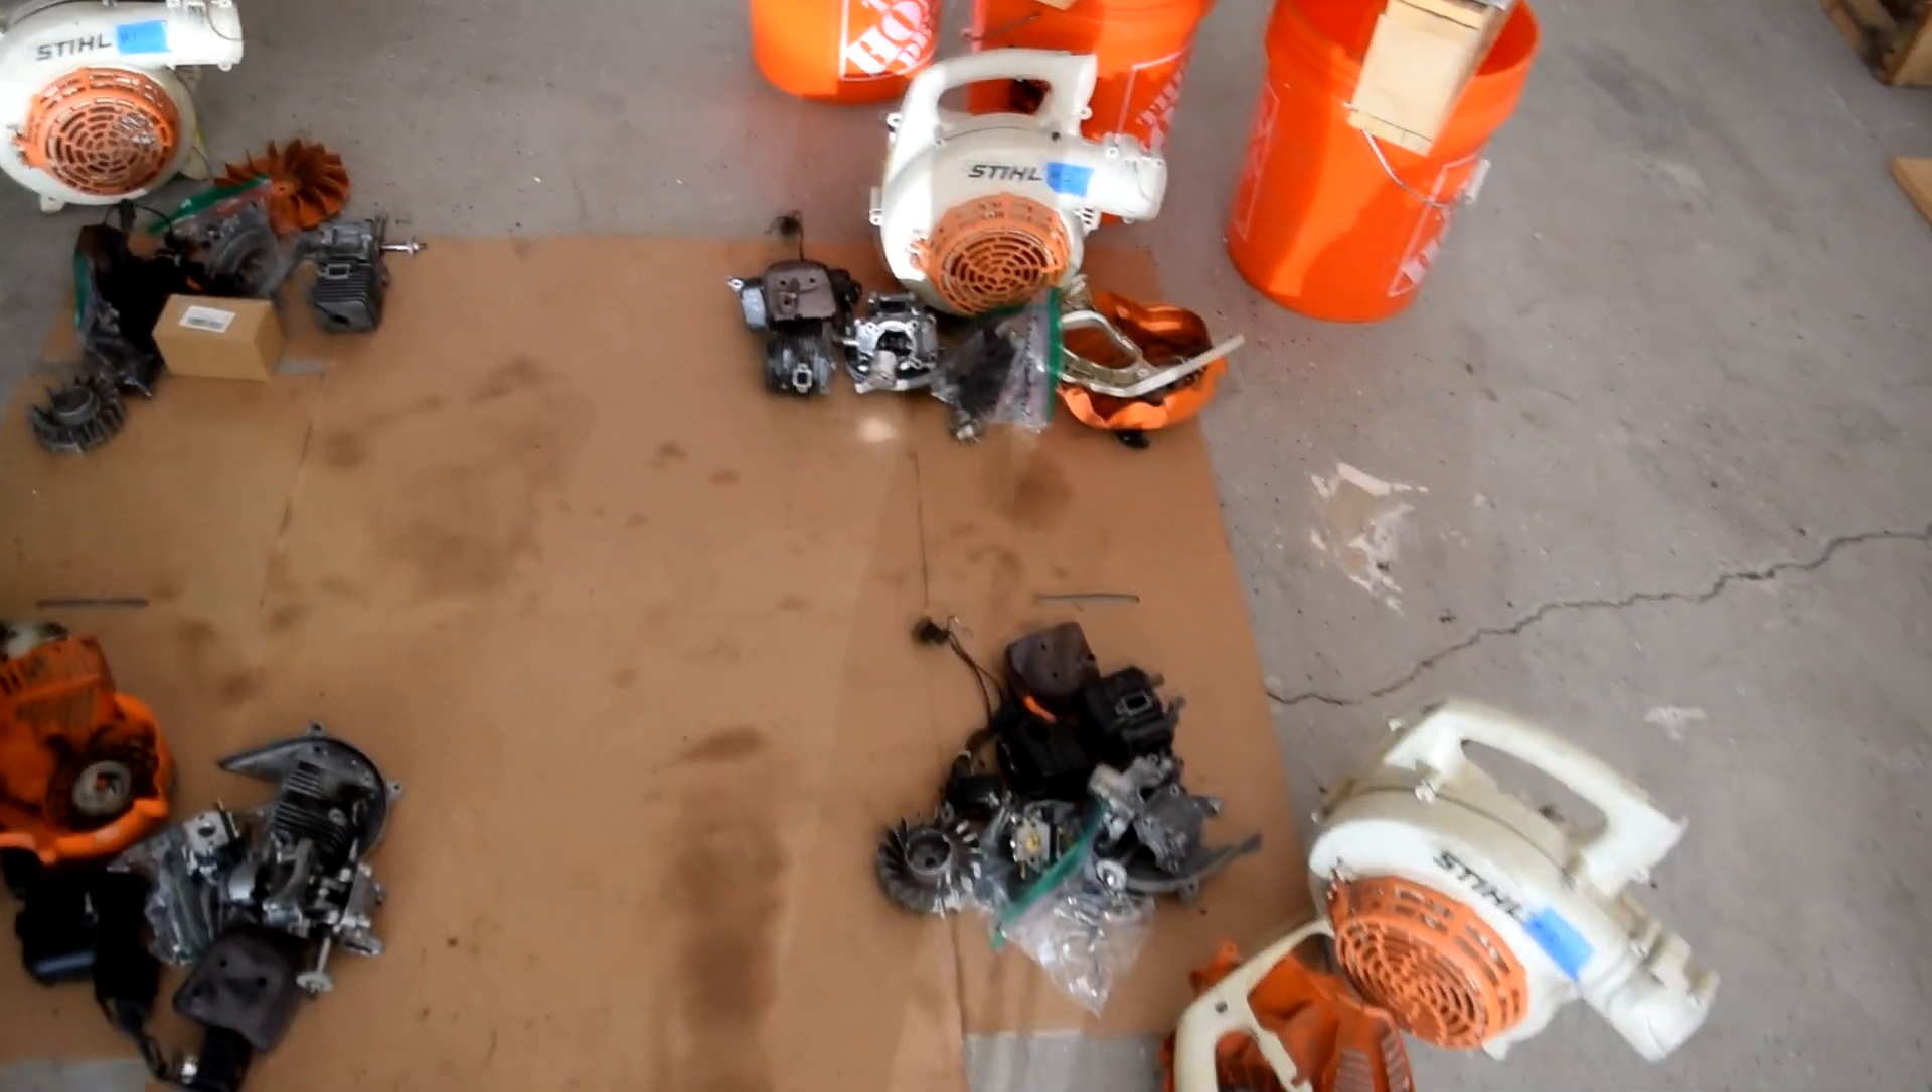Alright, everything's all taken apart, cleaned. So, we've got our four engines in pieces.